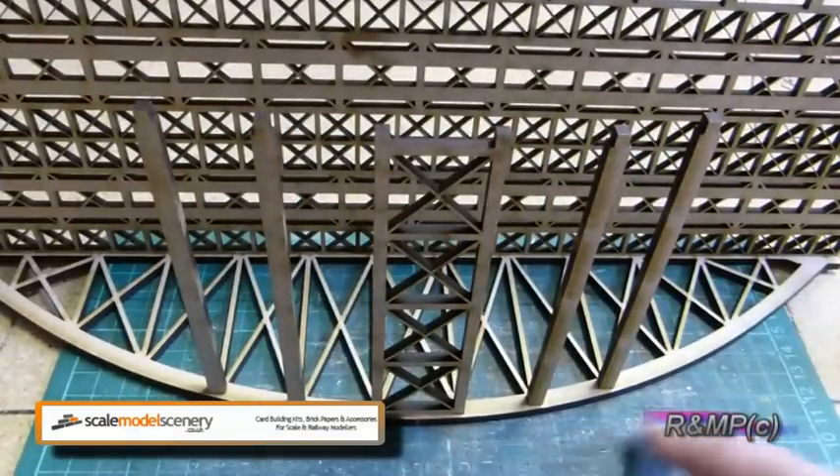So, as you can see here, we now have five pieces glued in on this side.